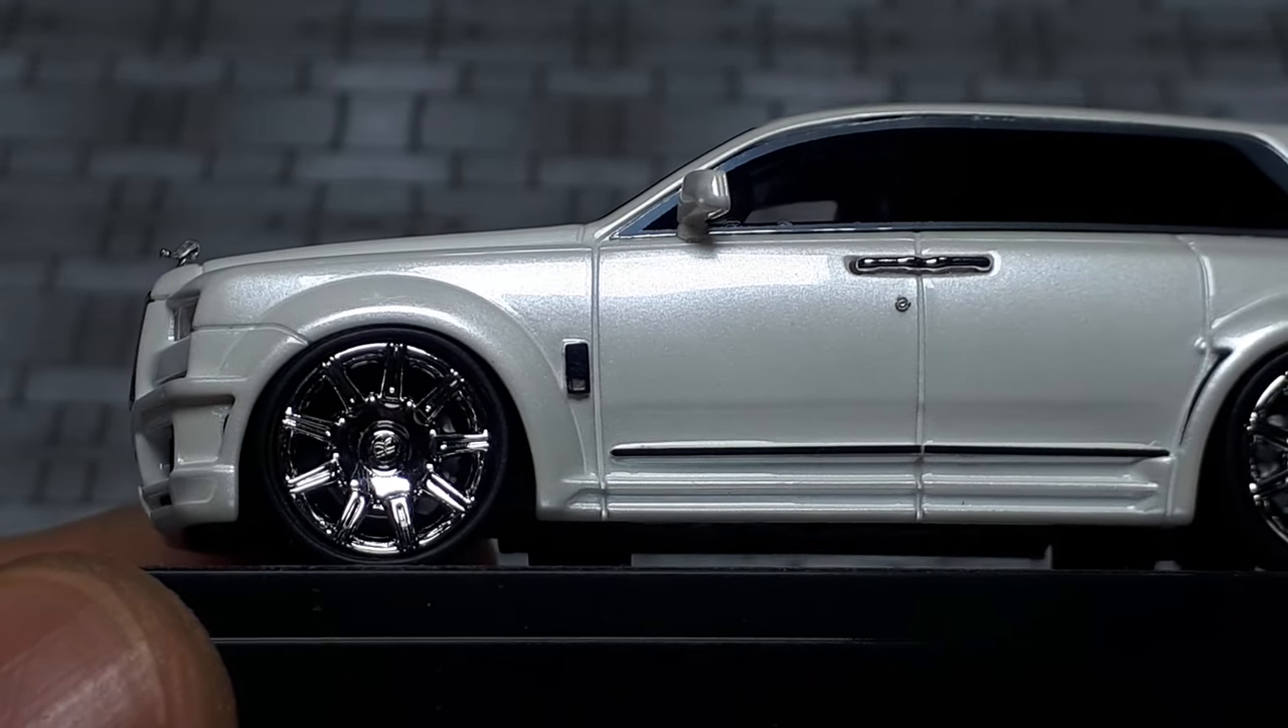The tires don't even have any air gap between the fenders up top. So it's not going to roll.